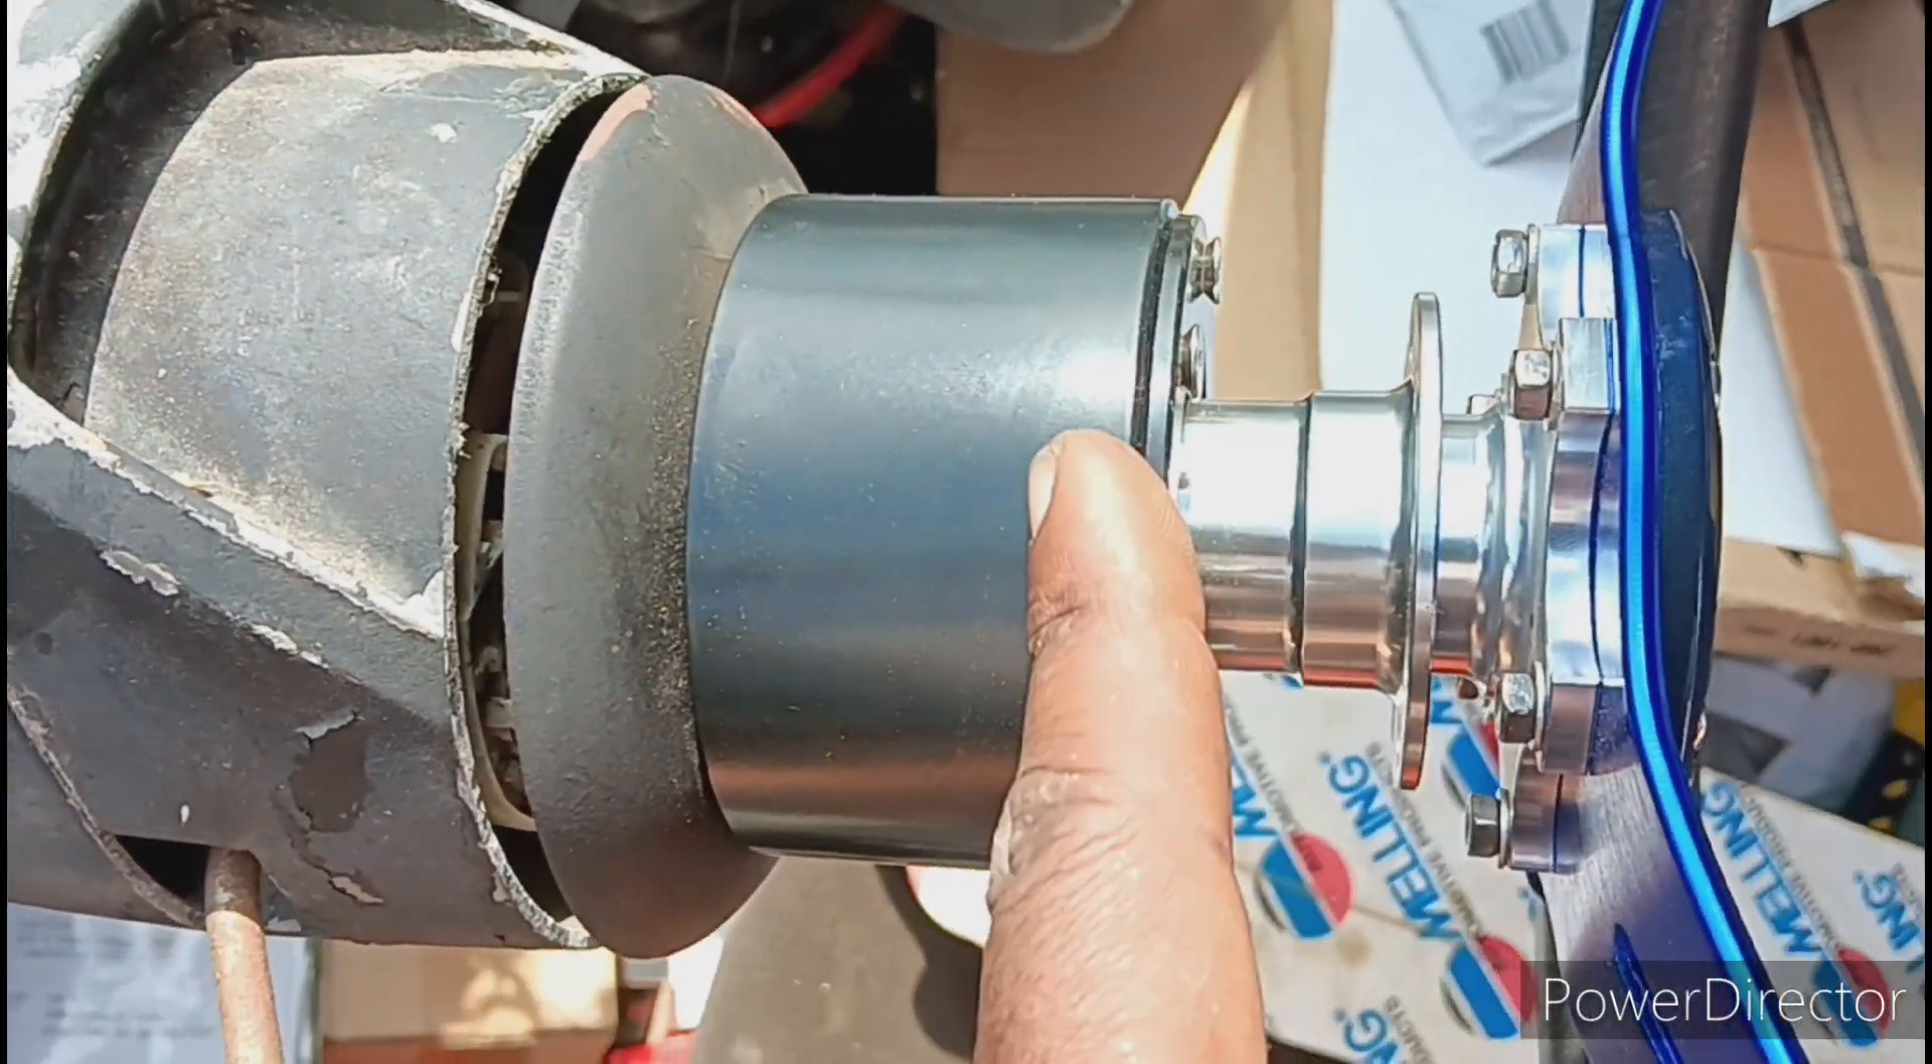The spacer is on. It fit. As you can see, there's no gap now. All the screws tightened up.